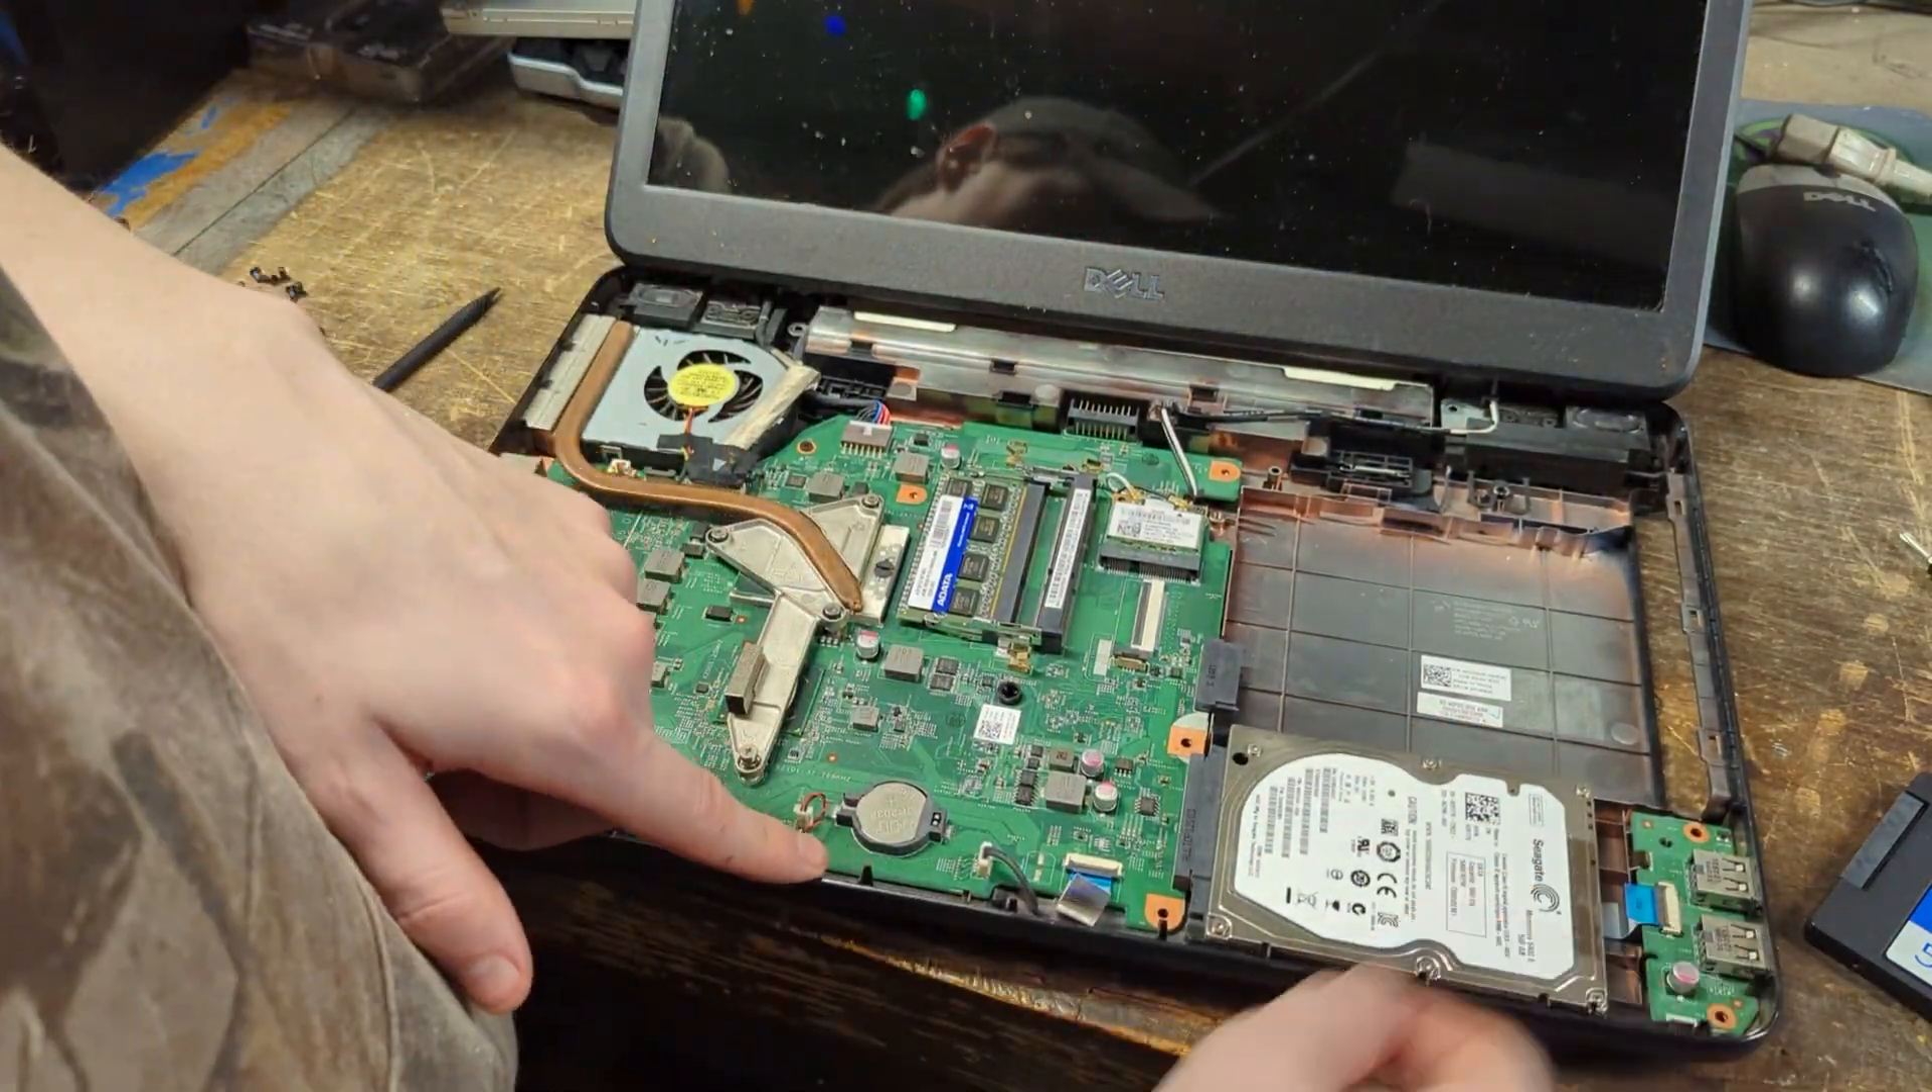But now you got the top panel off and we have access to the drive.